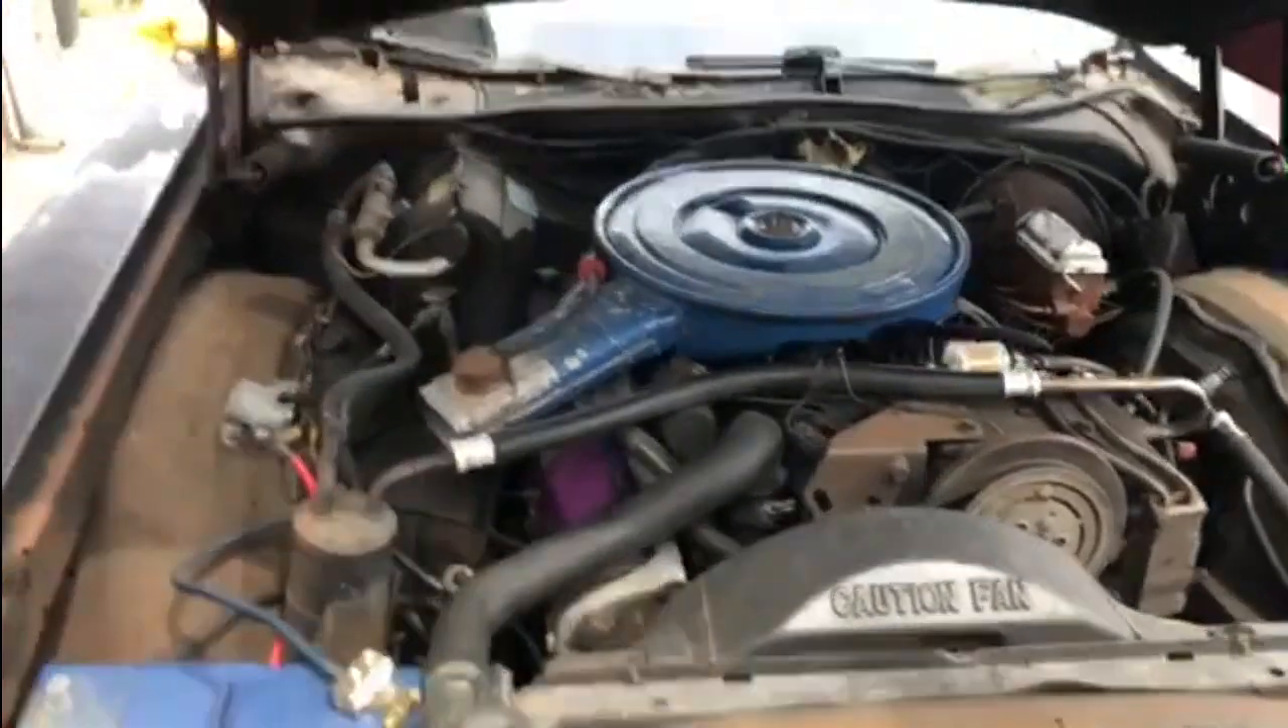And that's all back together with the air filter on.